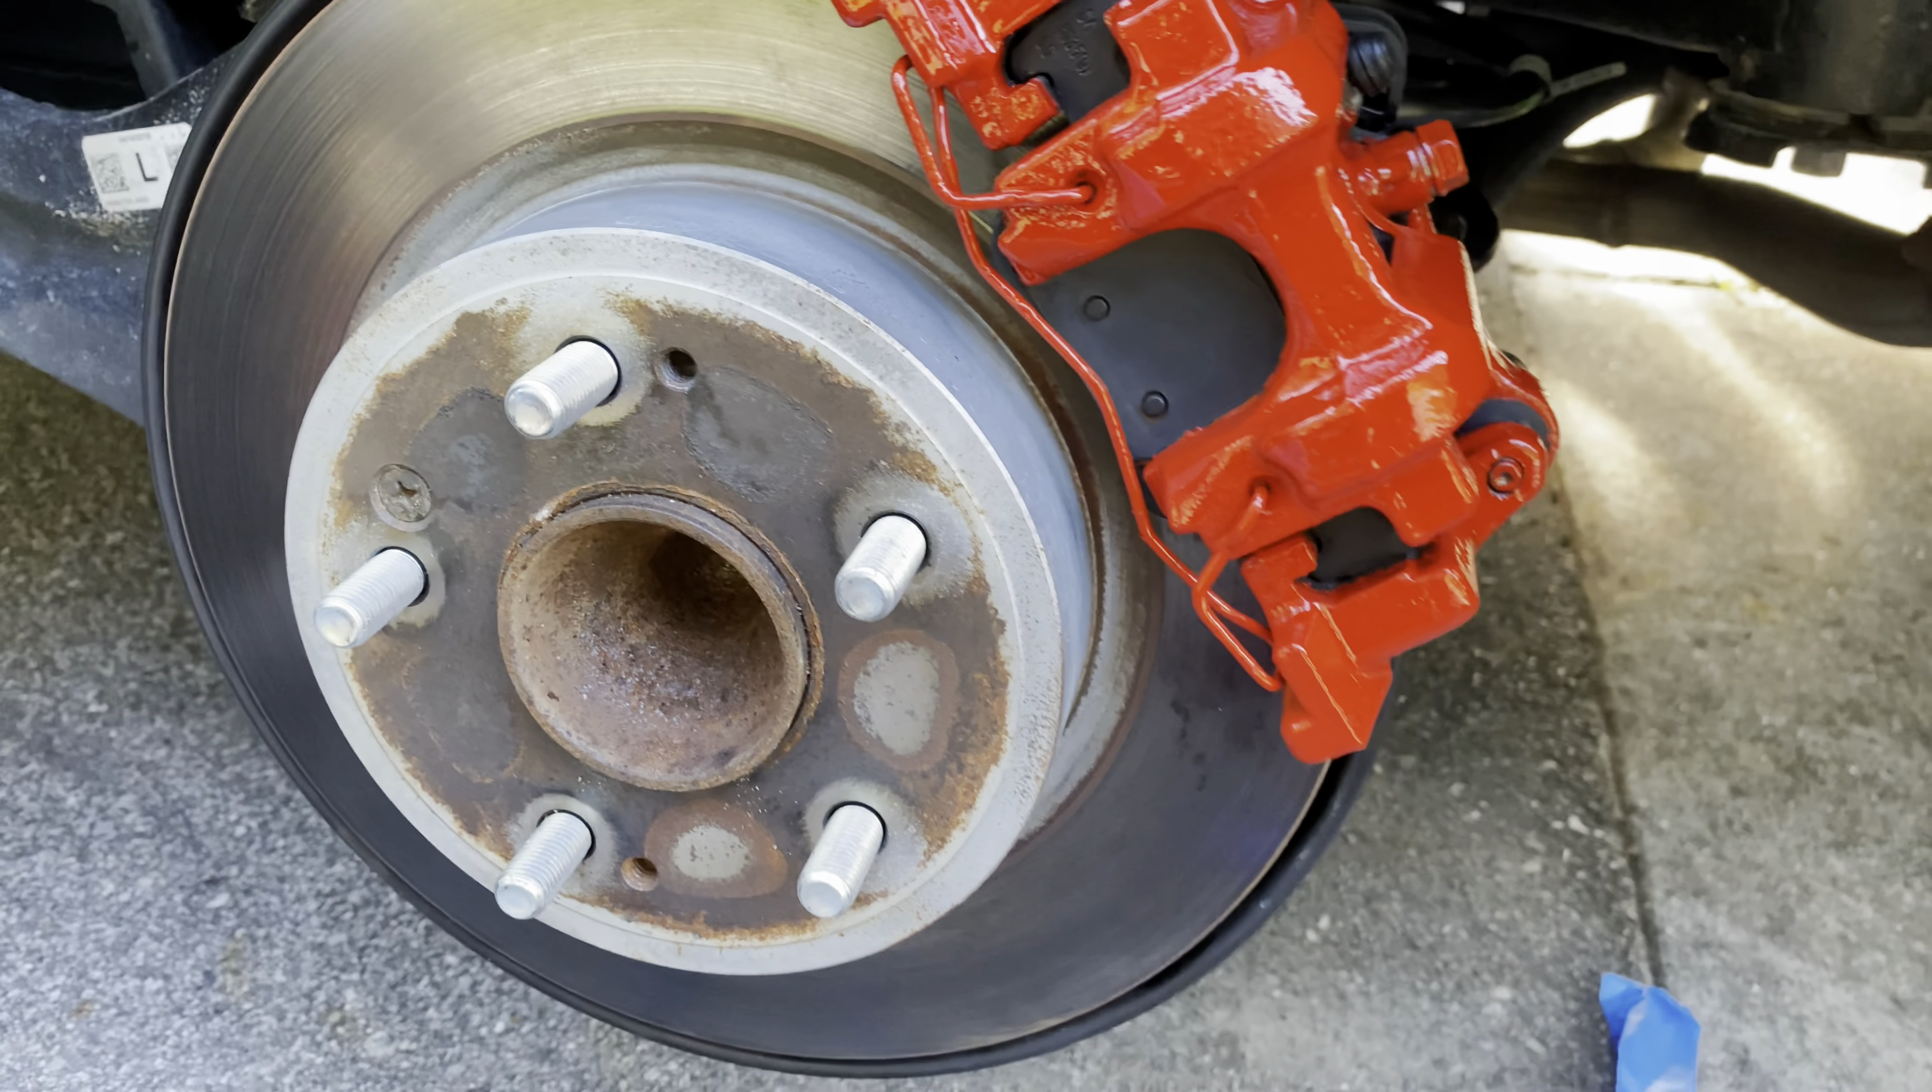We unmasked um the back calipers and we're about to get ready to put the wheels on.